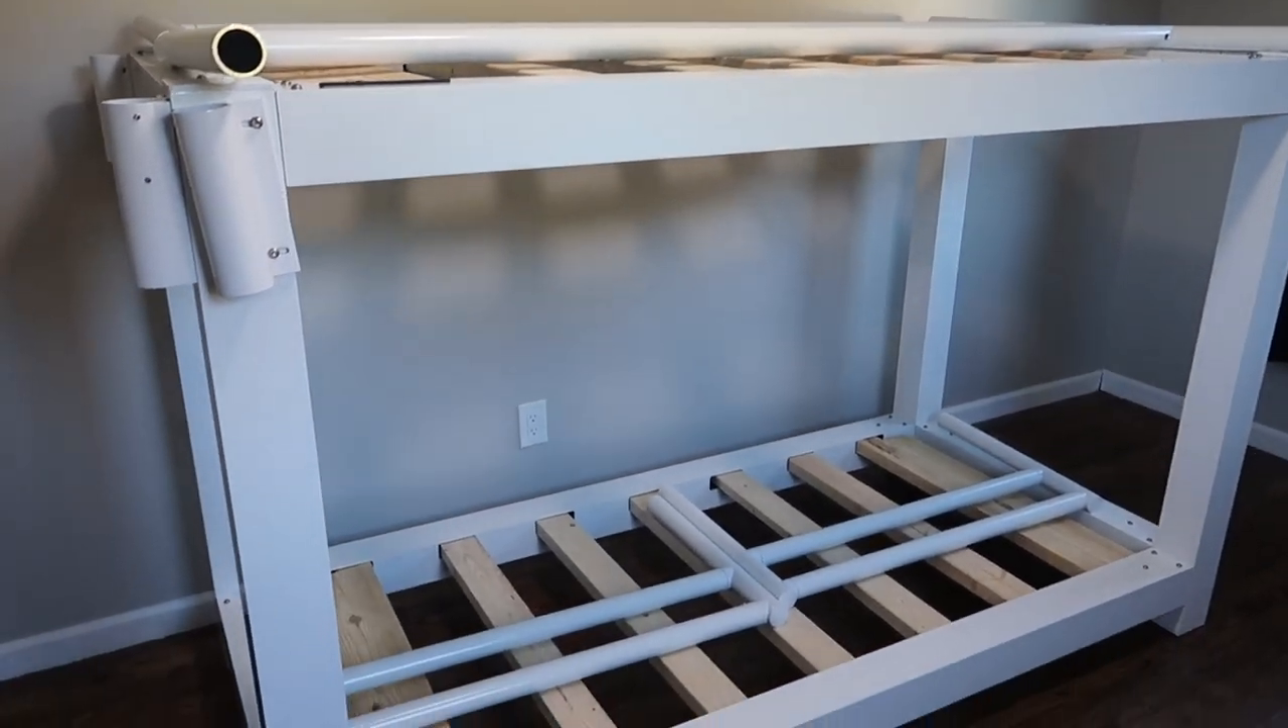Alright, the bunk is done more or less. We can't put the rails on until all the mattresses have arrived.